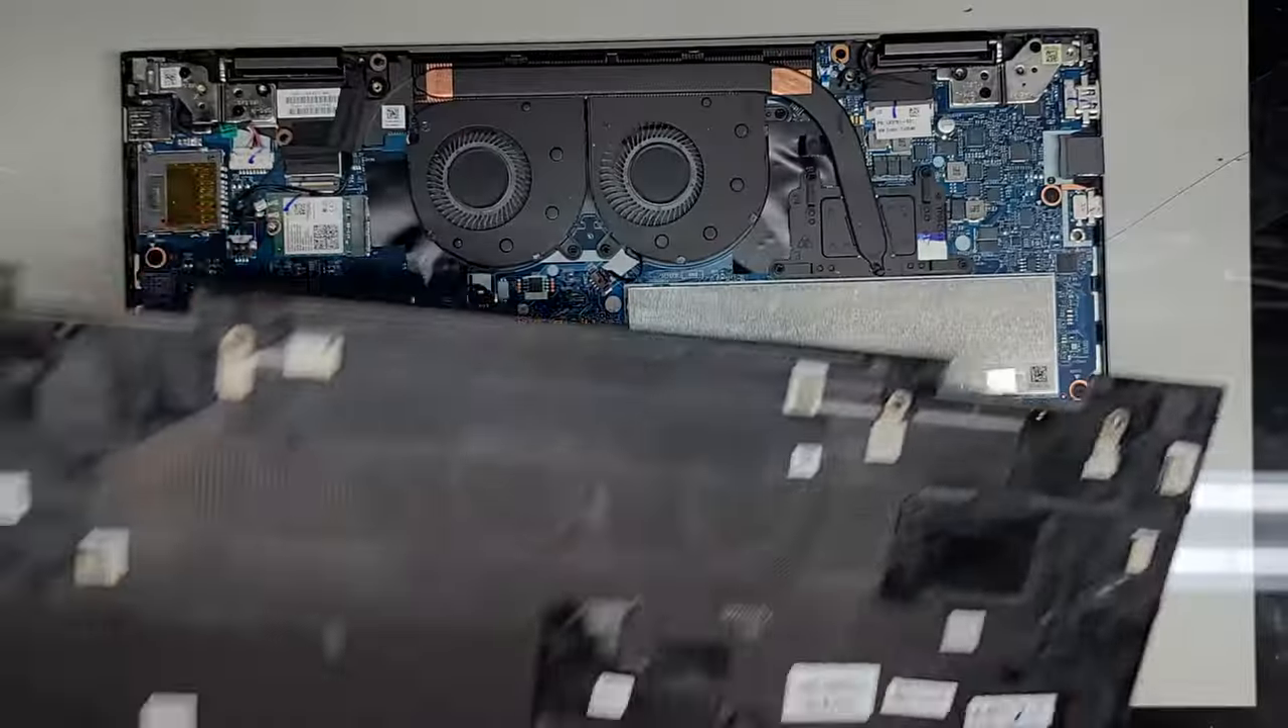So we got the bottom cover off.